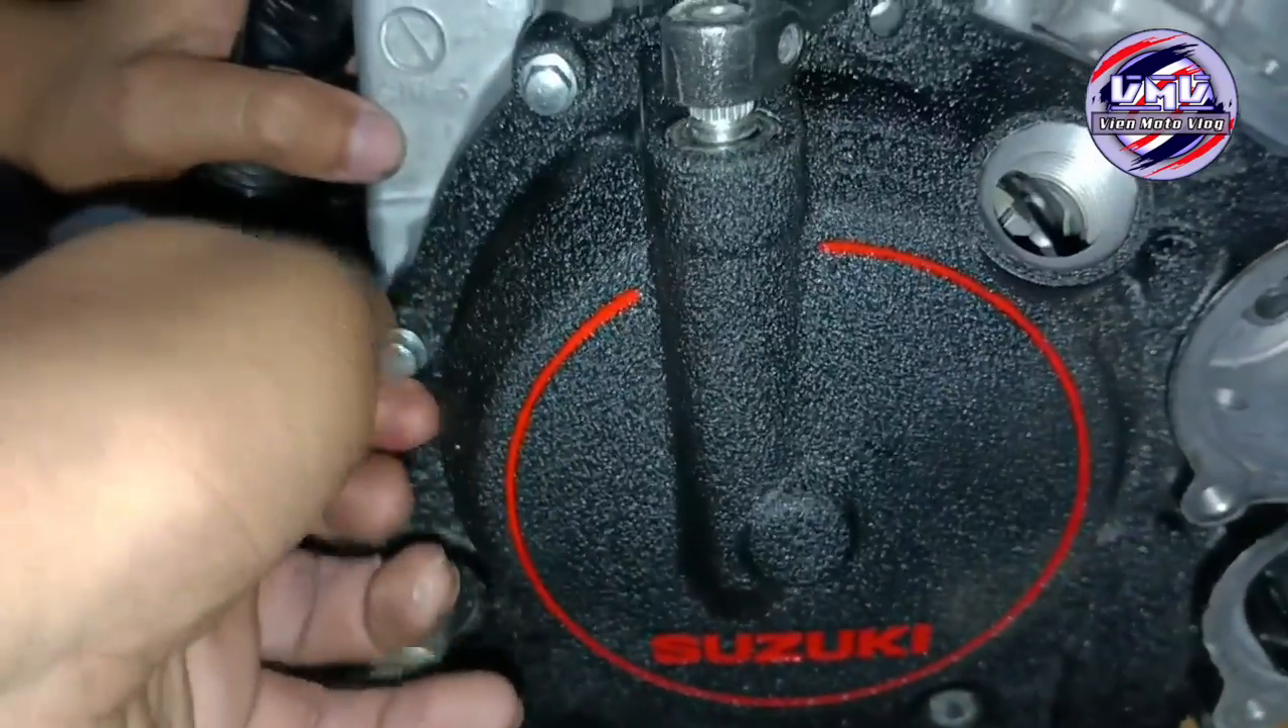So naikabit na namin itong kanyang Right crankcase mga boss.